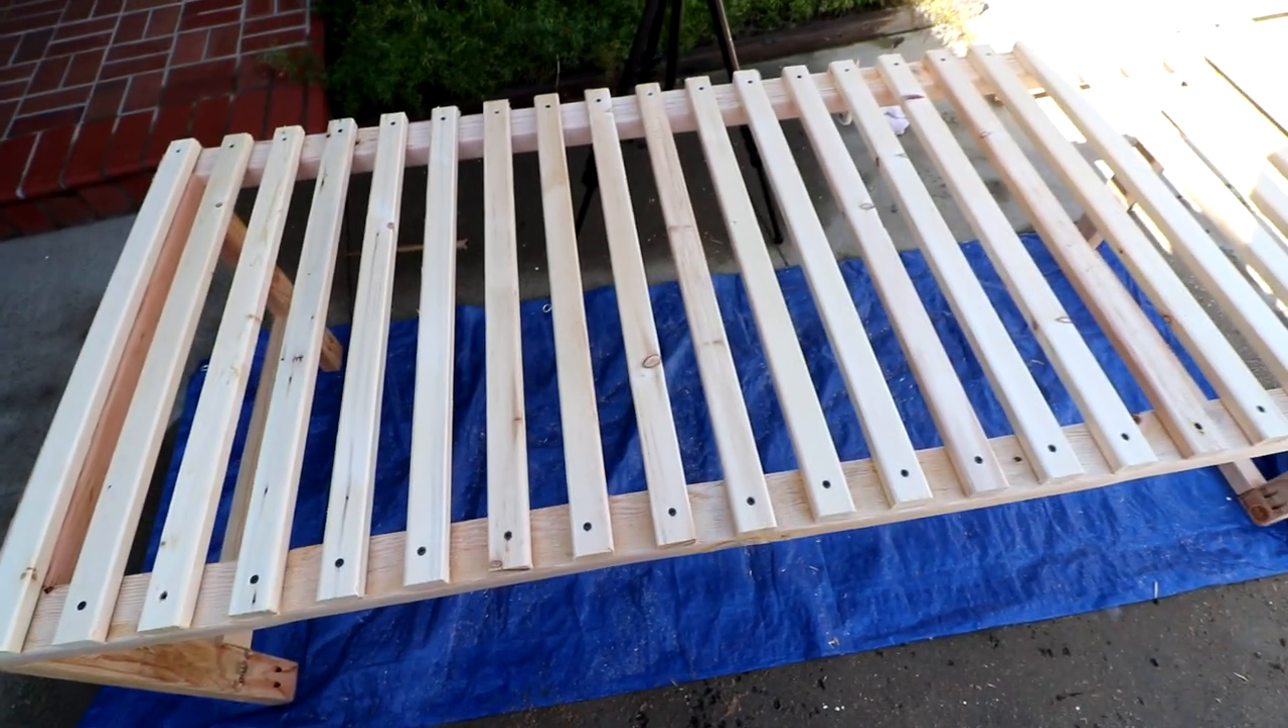There are our slats all secured to the bed frame there.